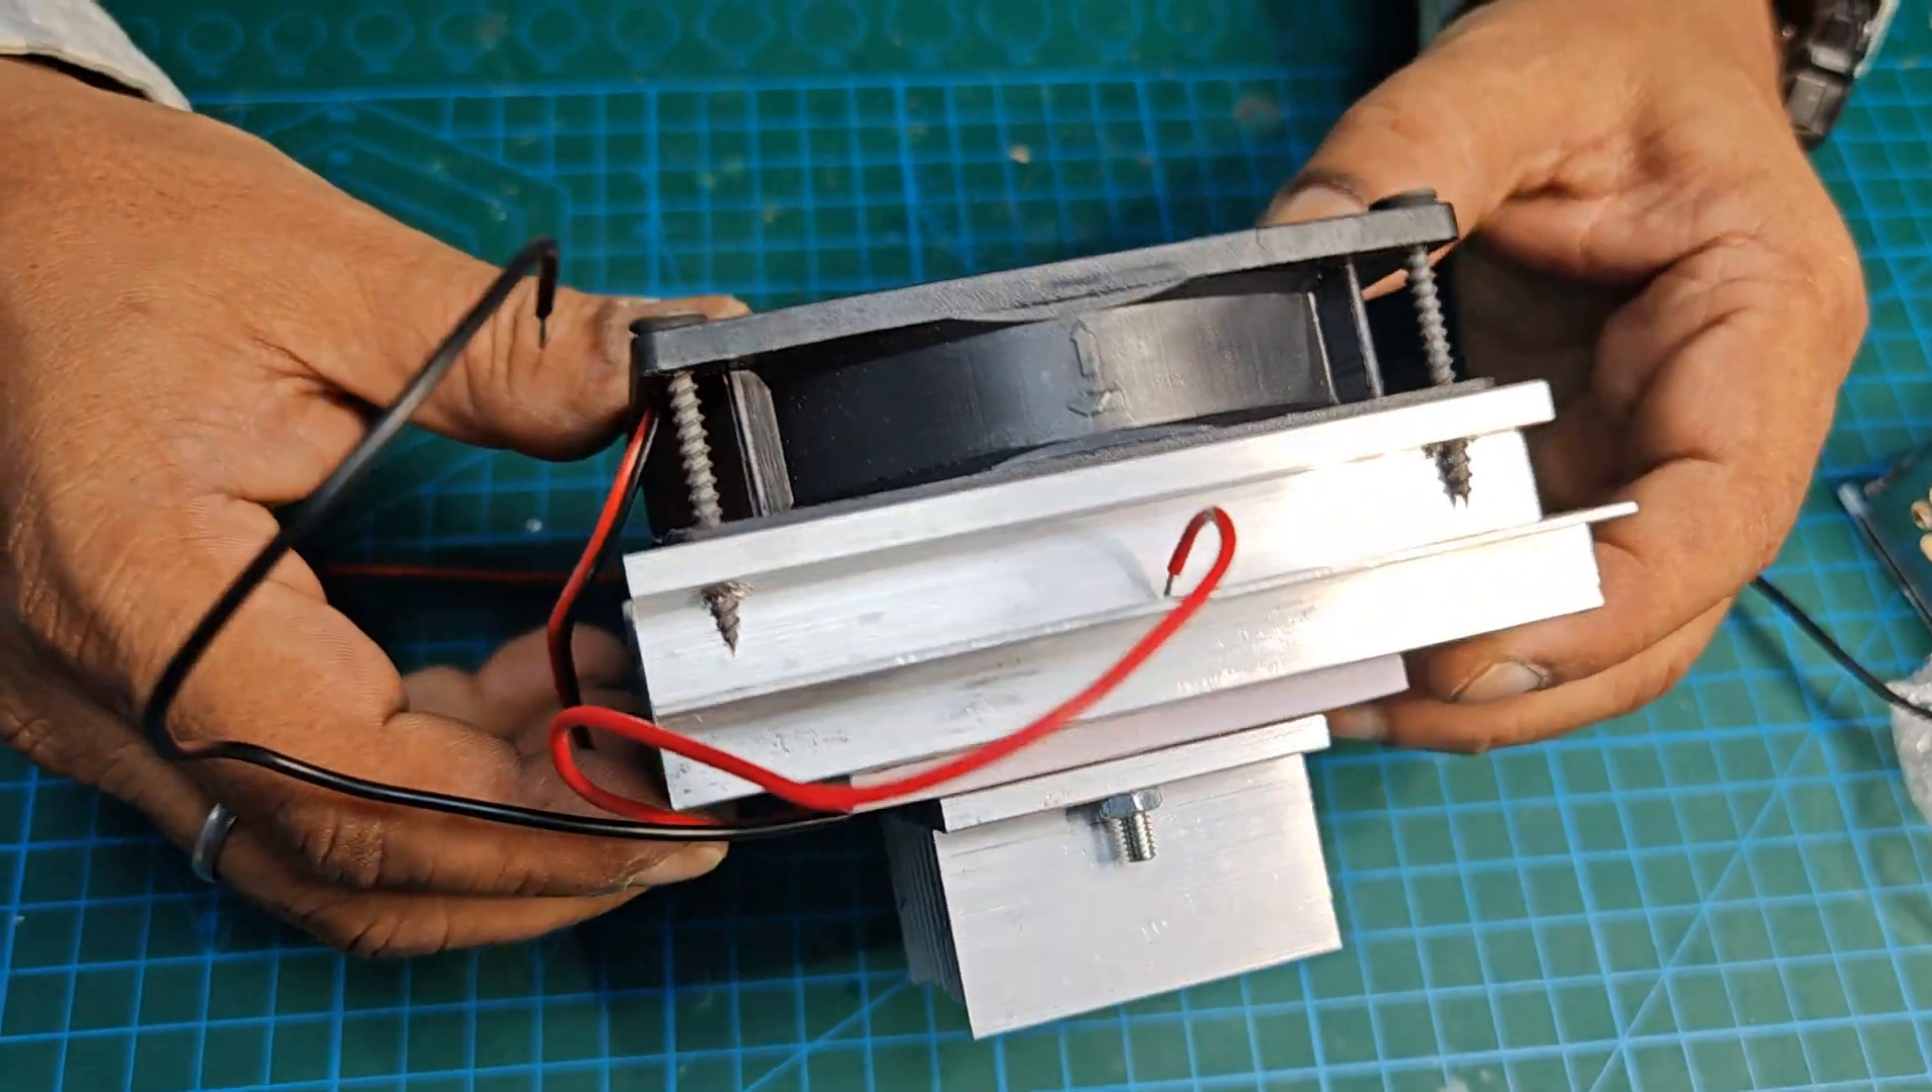So we have fitted the fan on the heat sink.